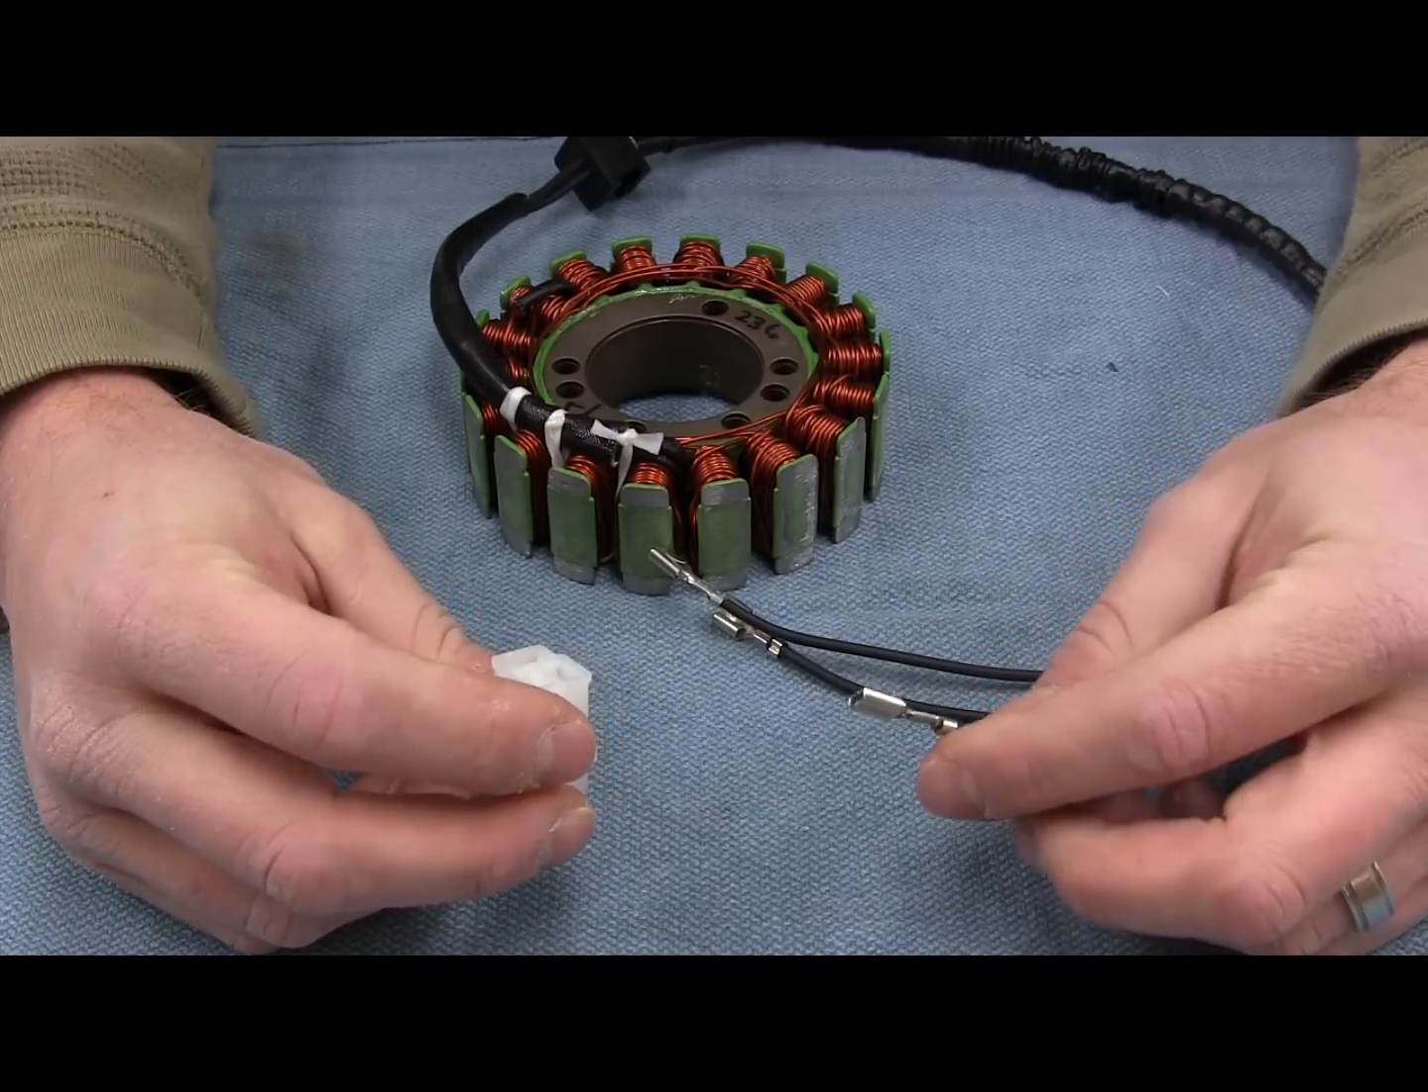Now we just have to slide the terminals into the connector.